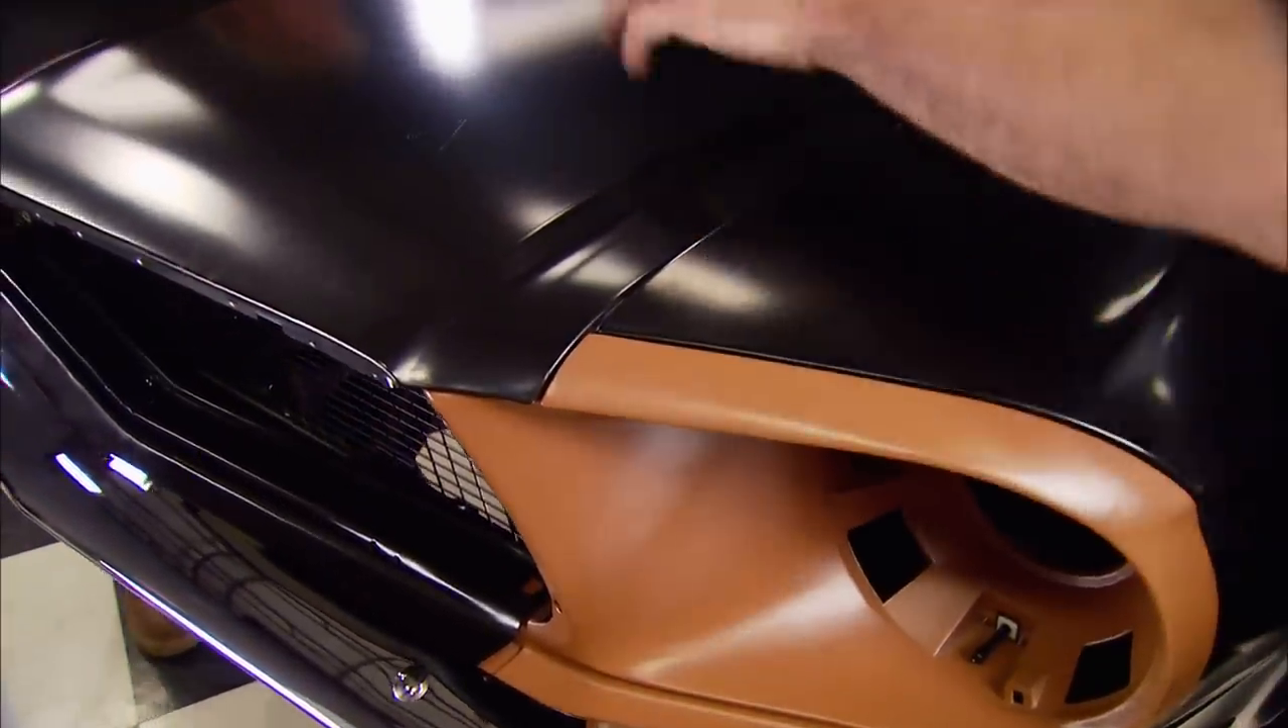Man that's a nice fit check out the line up here between the headlight bucket and the hood.